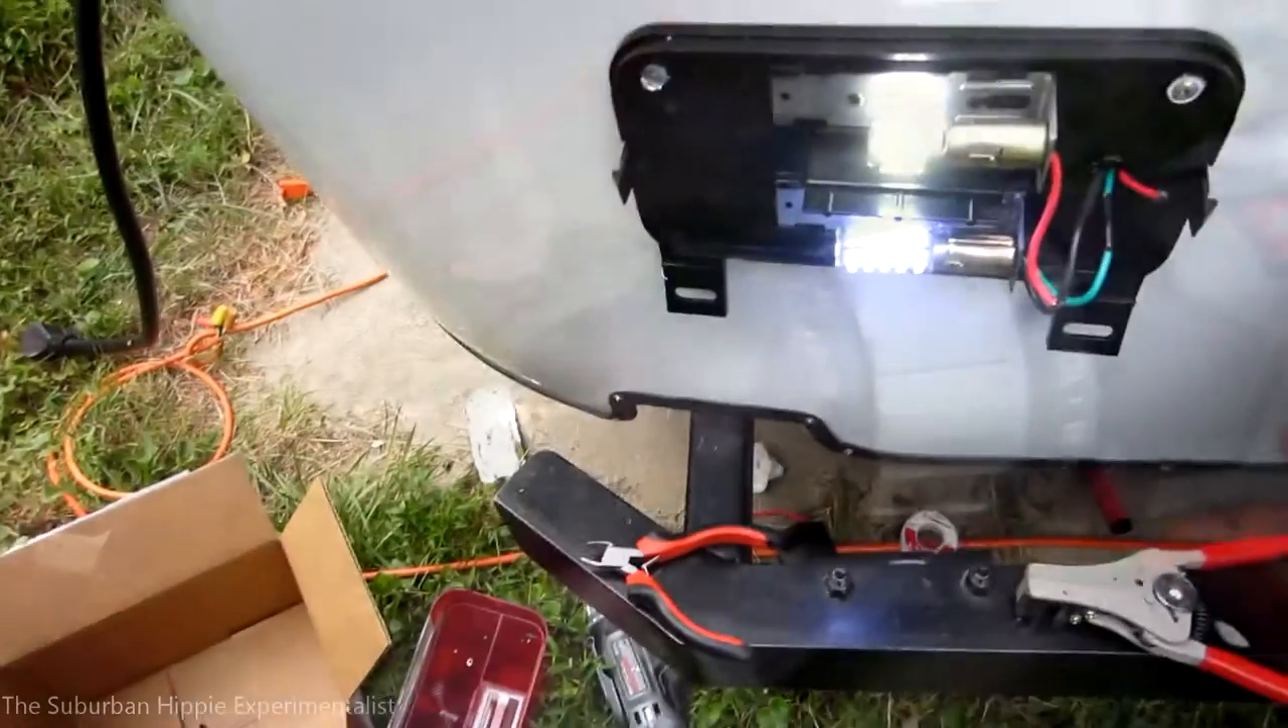Okay so here's the new light fixture on there.